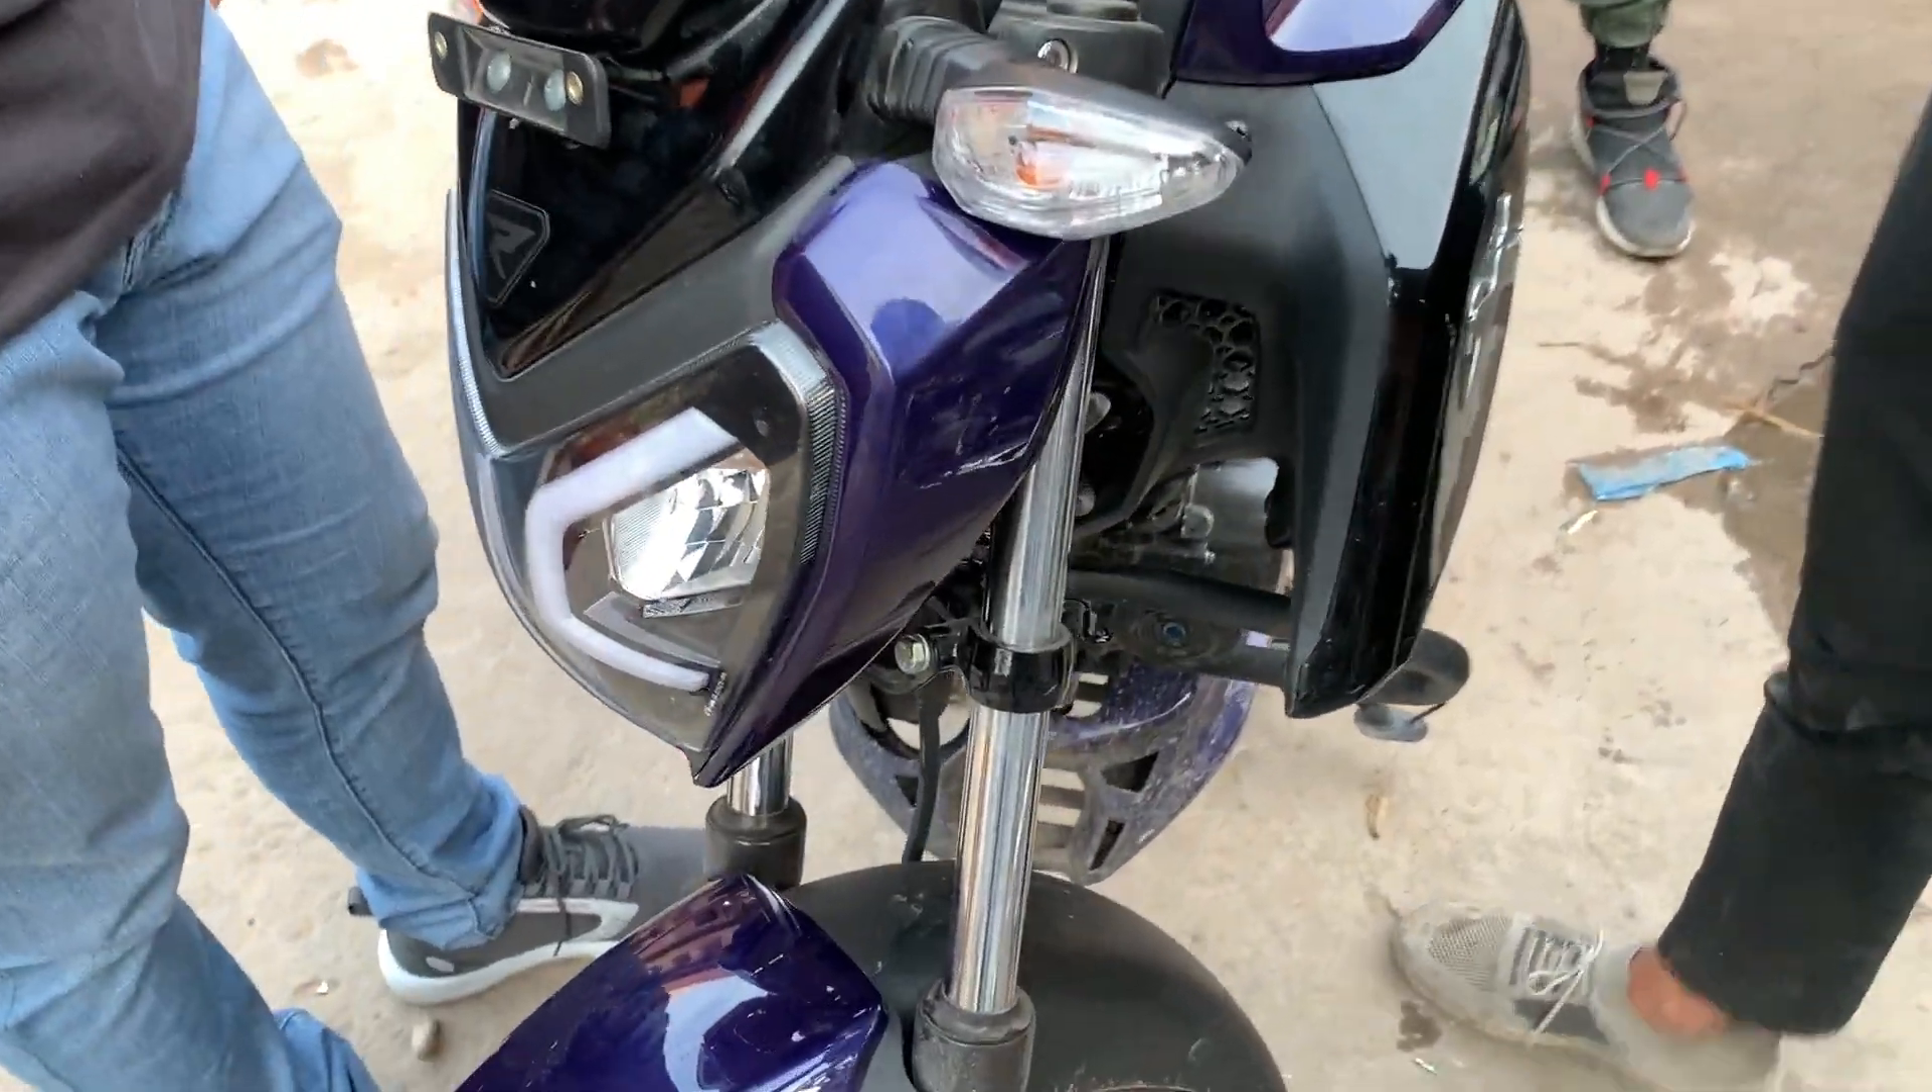यहां पर हमने पूरी की पूरी headlight वापस fit कर दी है।